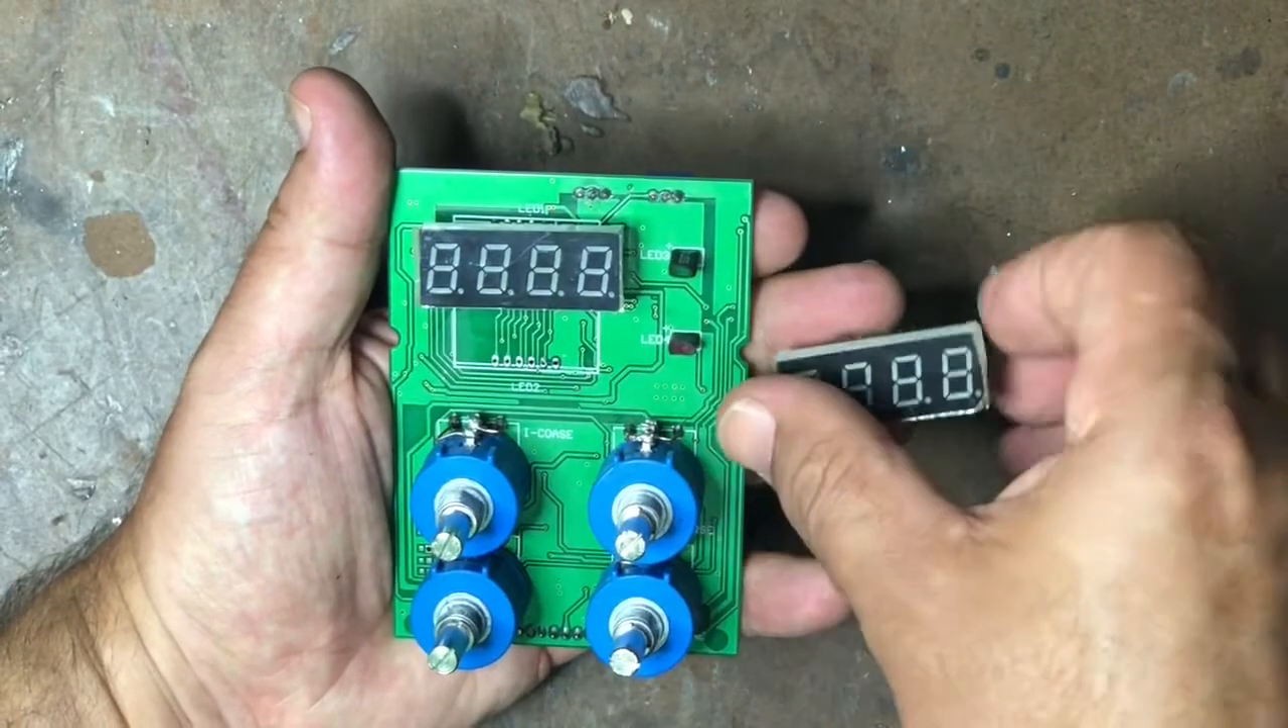I've desoldered this unit here, which would have been the amps display.